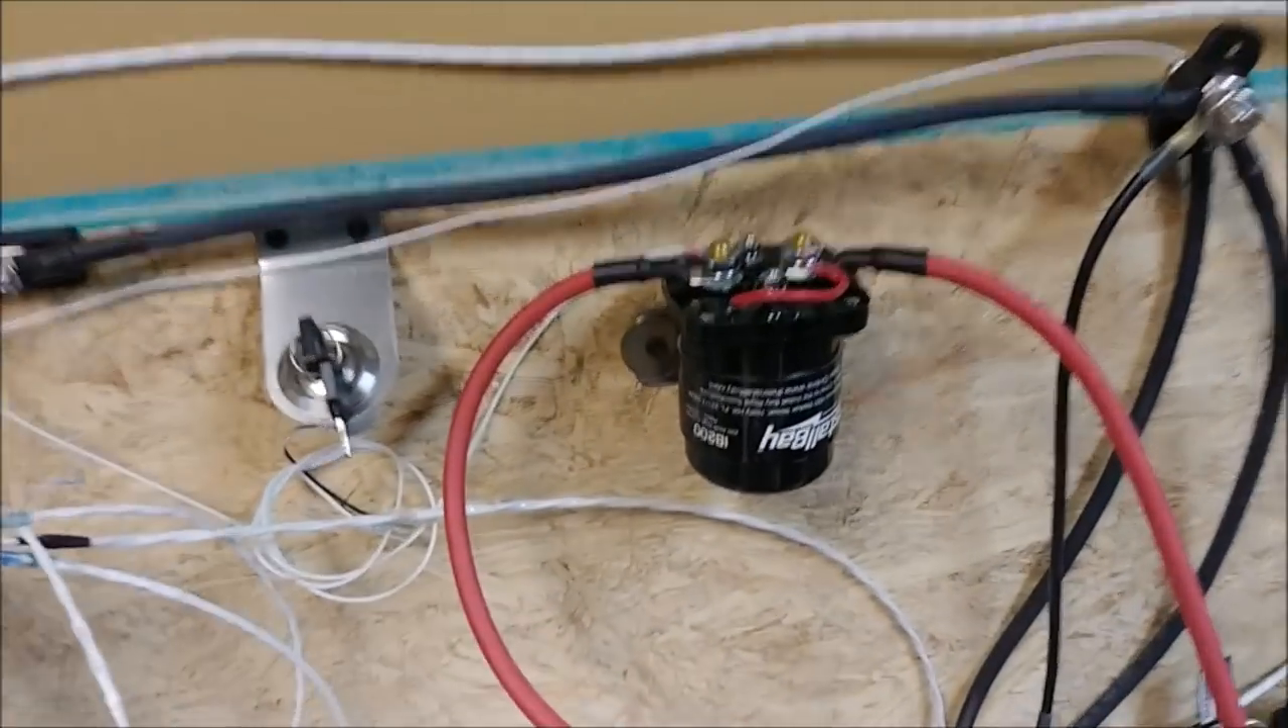So I've got our battery solenoid hooked up there.